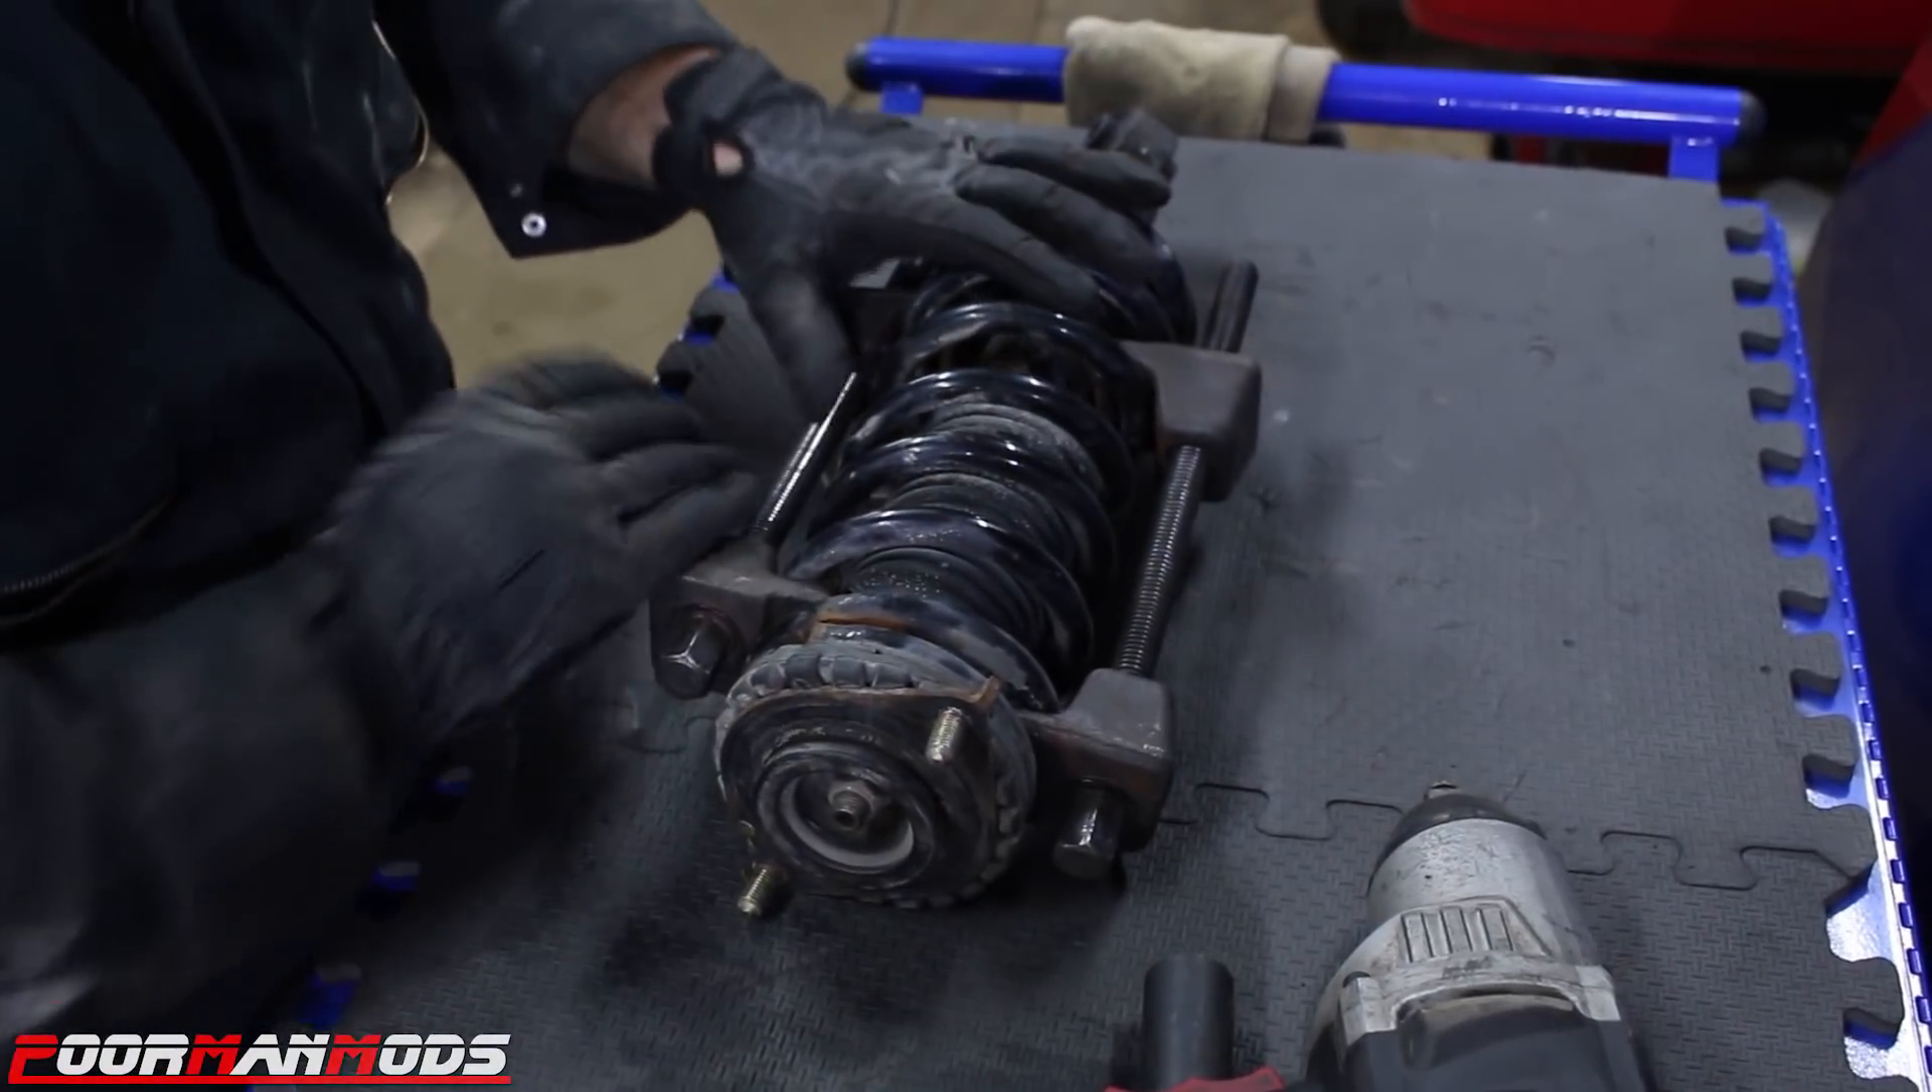All right, I have my spring compressors installed onto the spring.